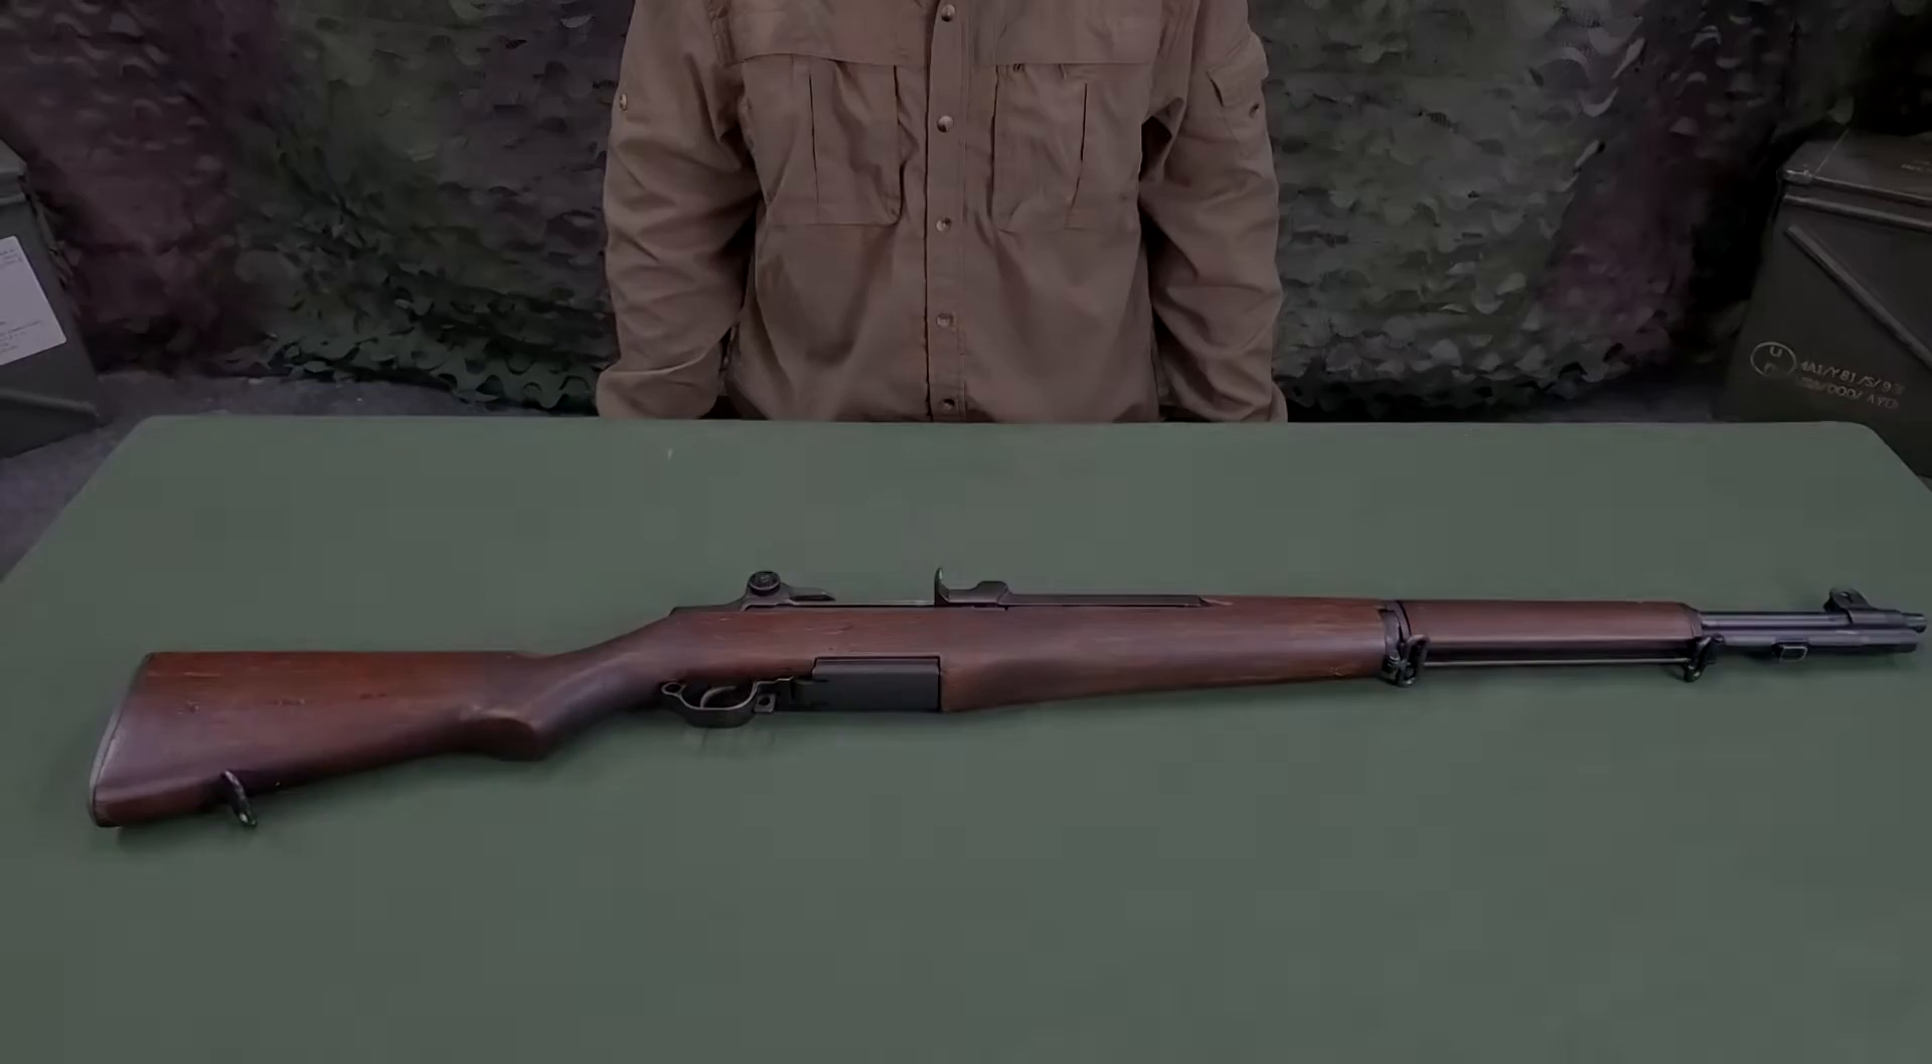Close and latch the trigger guard. The rifle is now assembled.